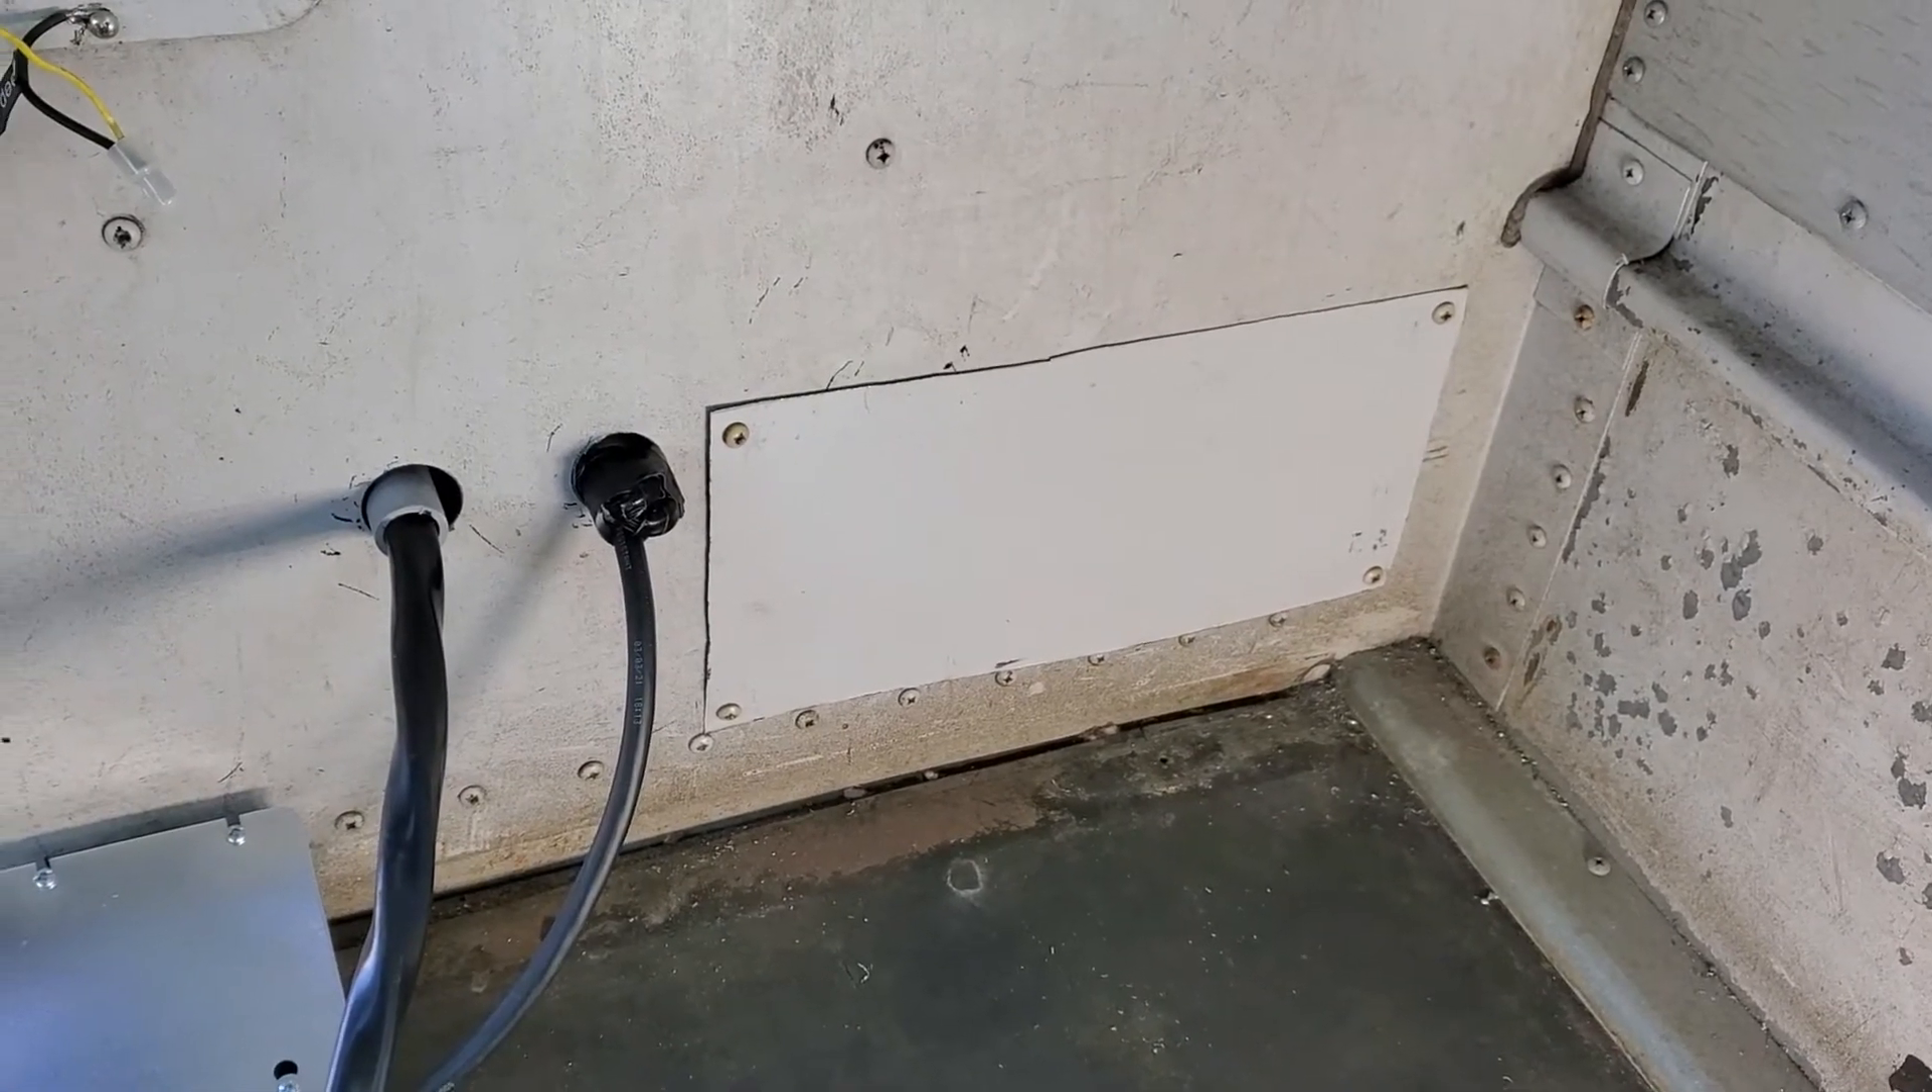I've taken a piece of sheet metal that I got off the ceiling, and cut it to size, and I've used it to cover up the big holes that I had to make to do the wiring.